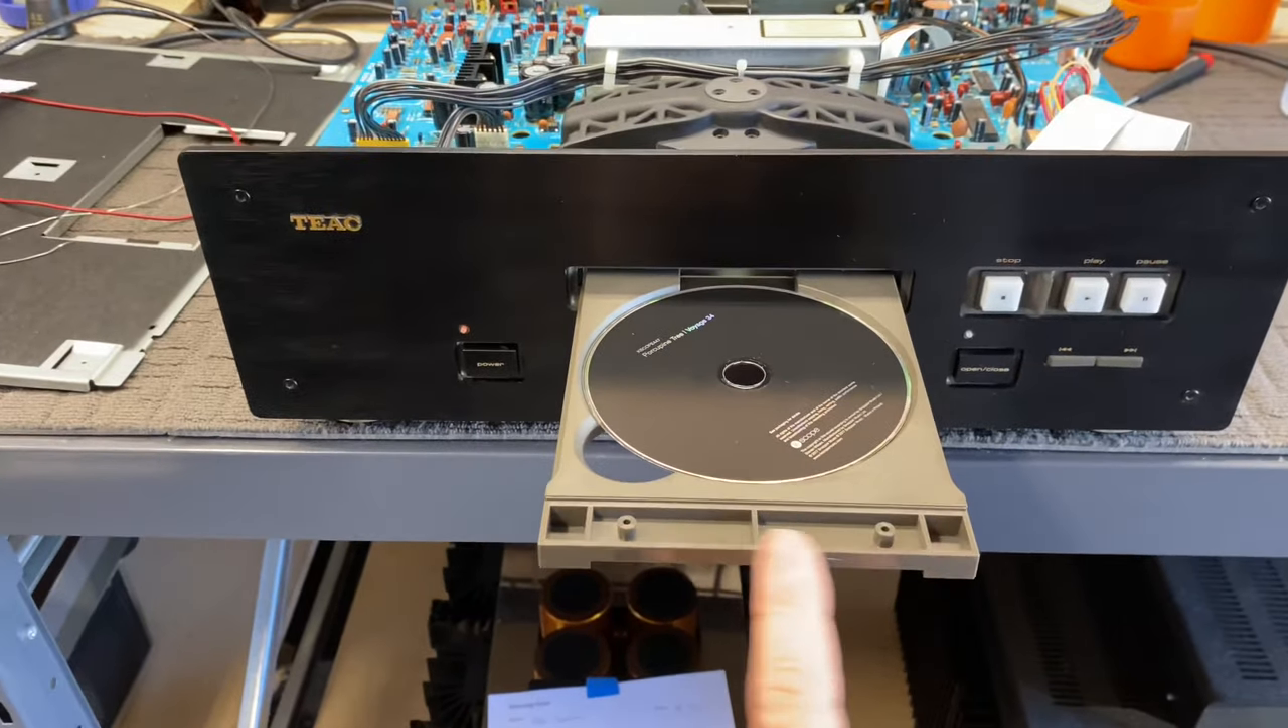Keep note that I haven't got the front bezel or fascia on the tray, but let's have a look.